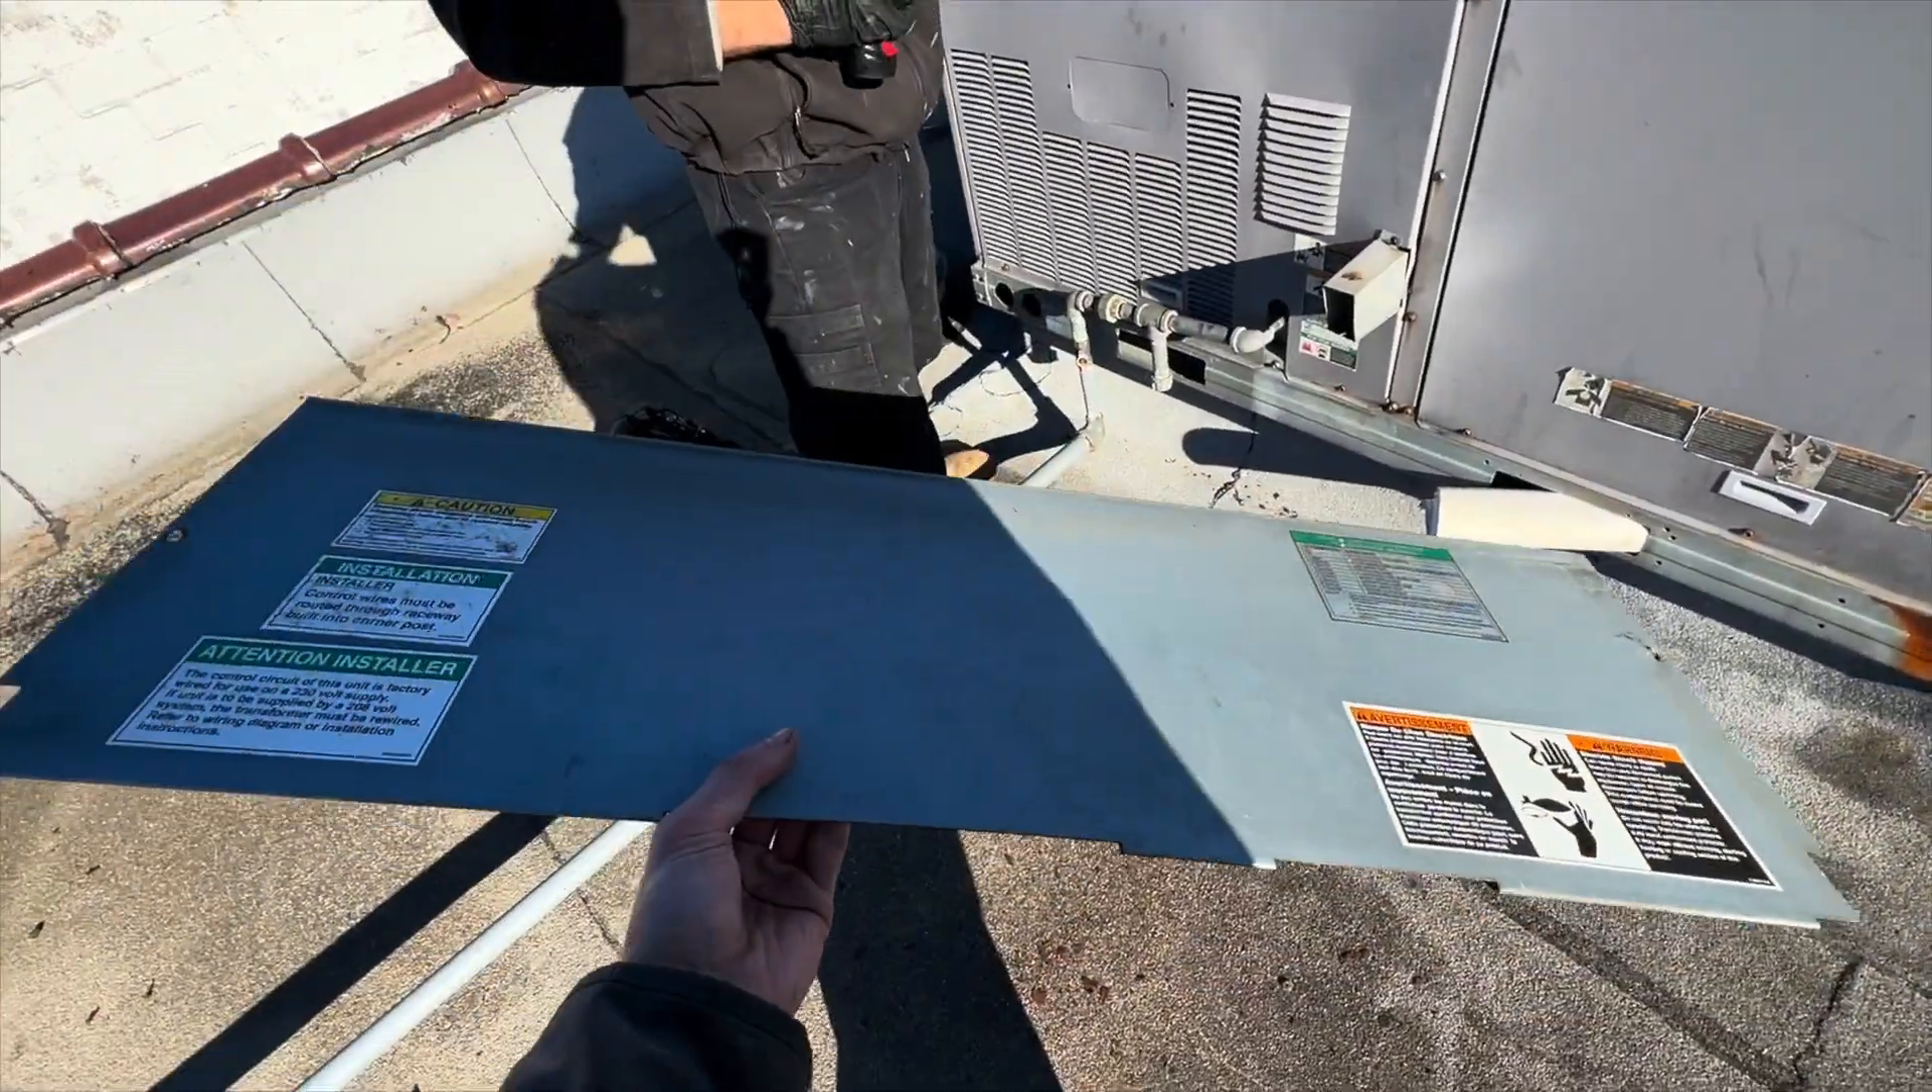Forgot to put the electrical panel on.